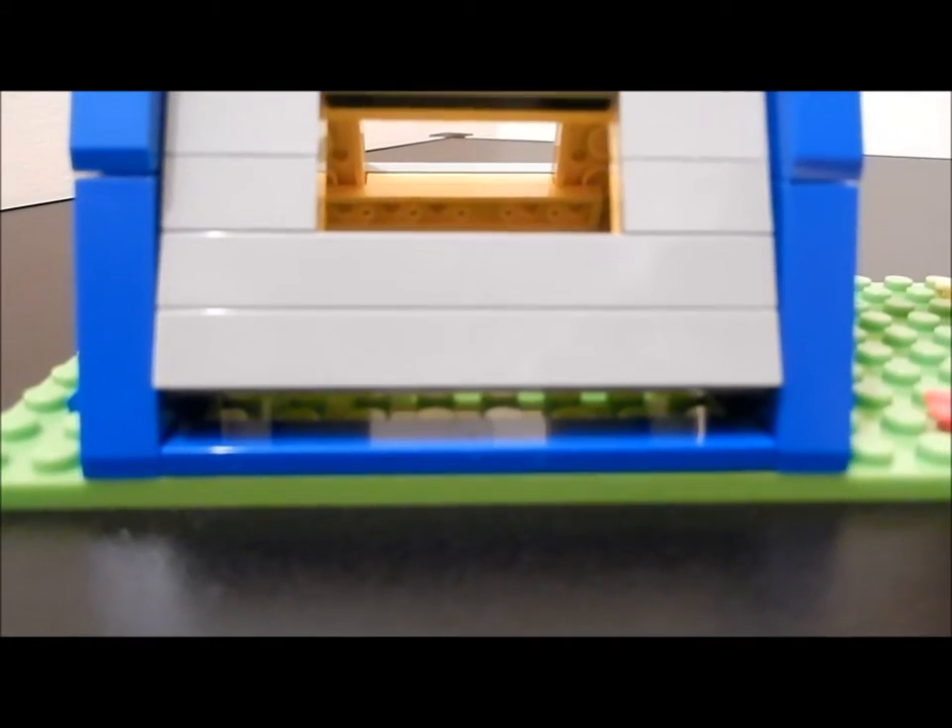The sides do not reach the floor there is a gap.